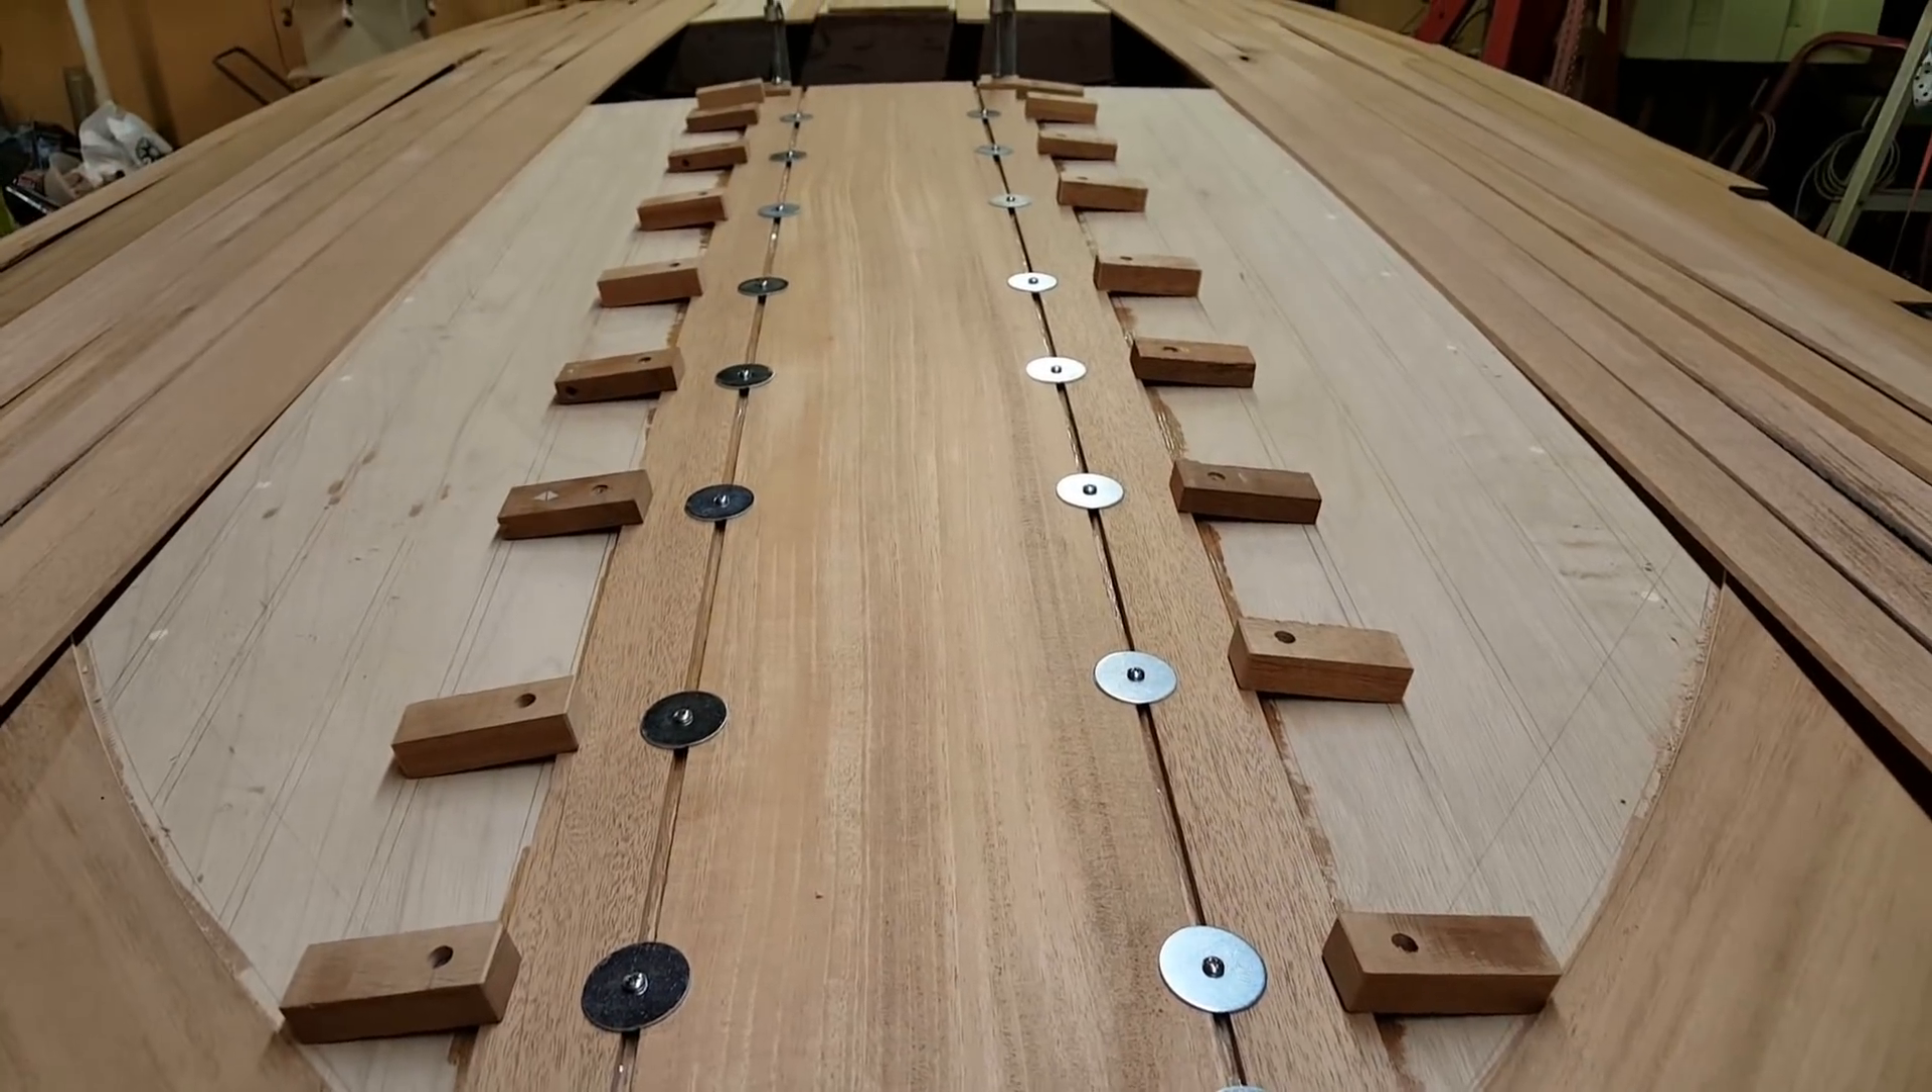But anyhow two planks down and a whole lot more to go.